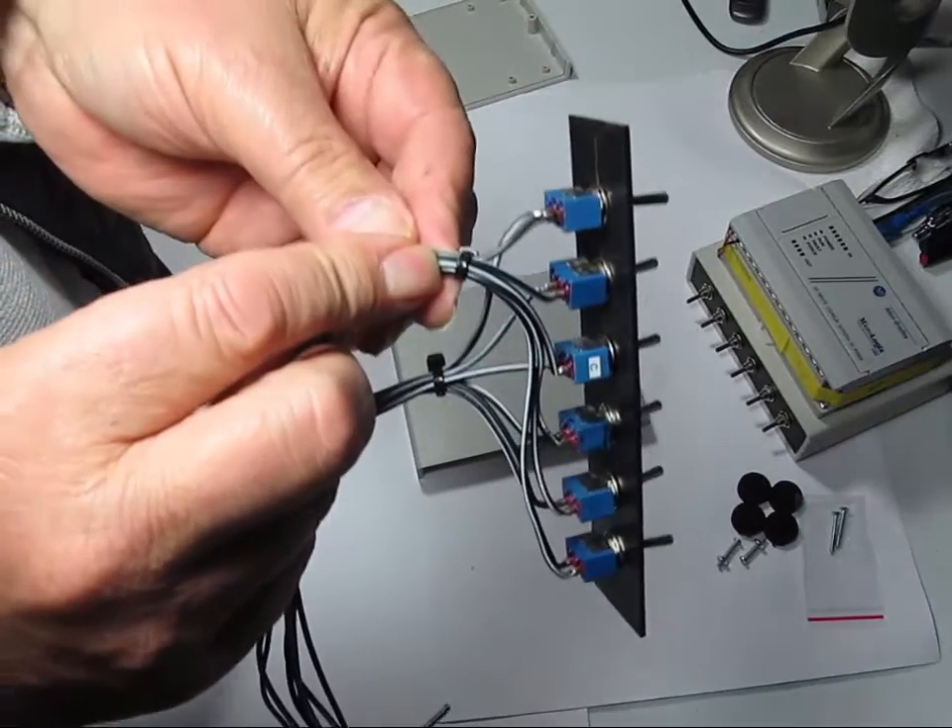The conductors on this side of the switch have all been bunched together right here.